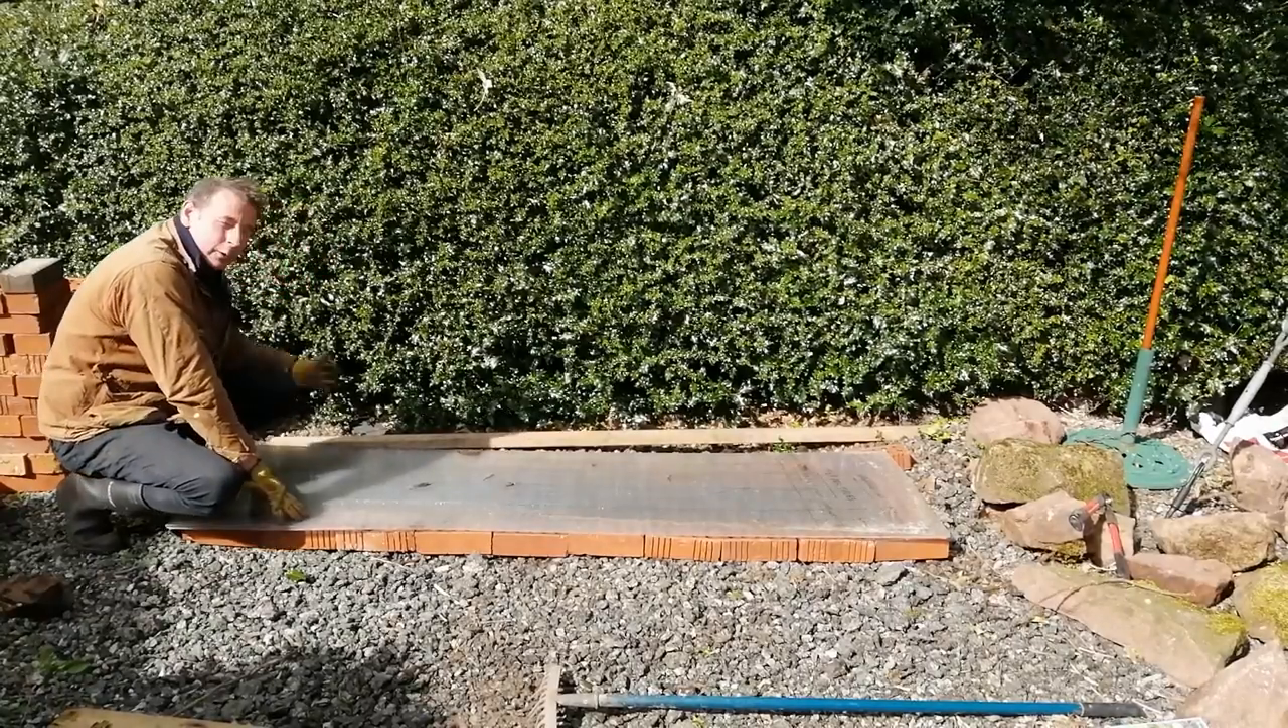Let's put the plastic sheet on top to see if it fits and that fits perfectly there's a slight overhang.